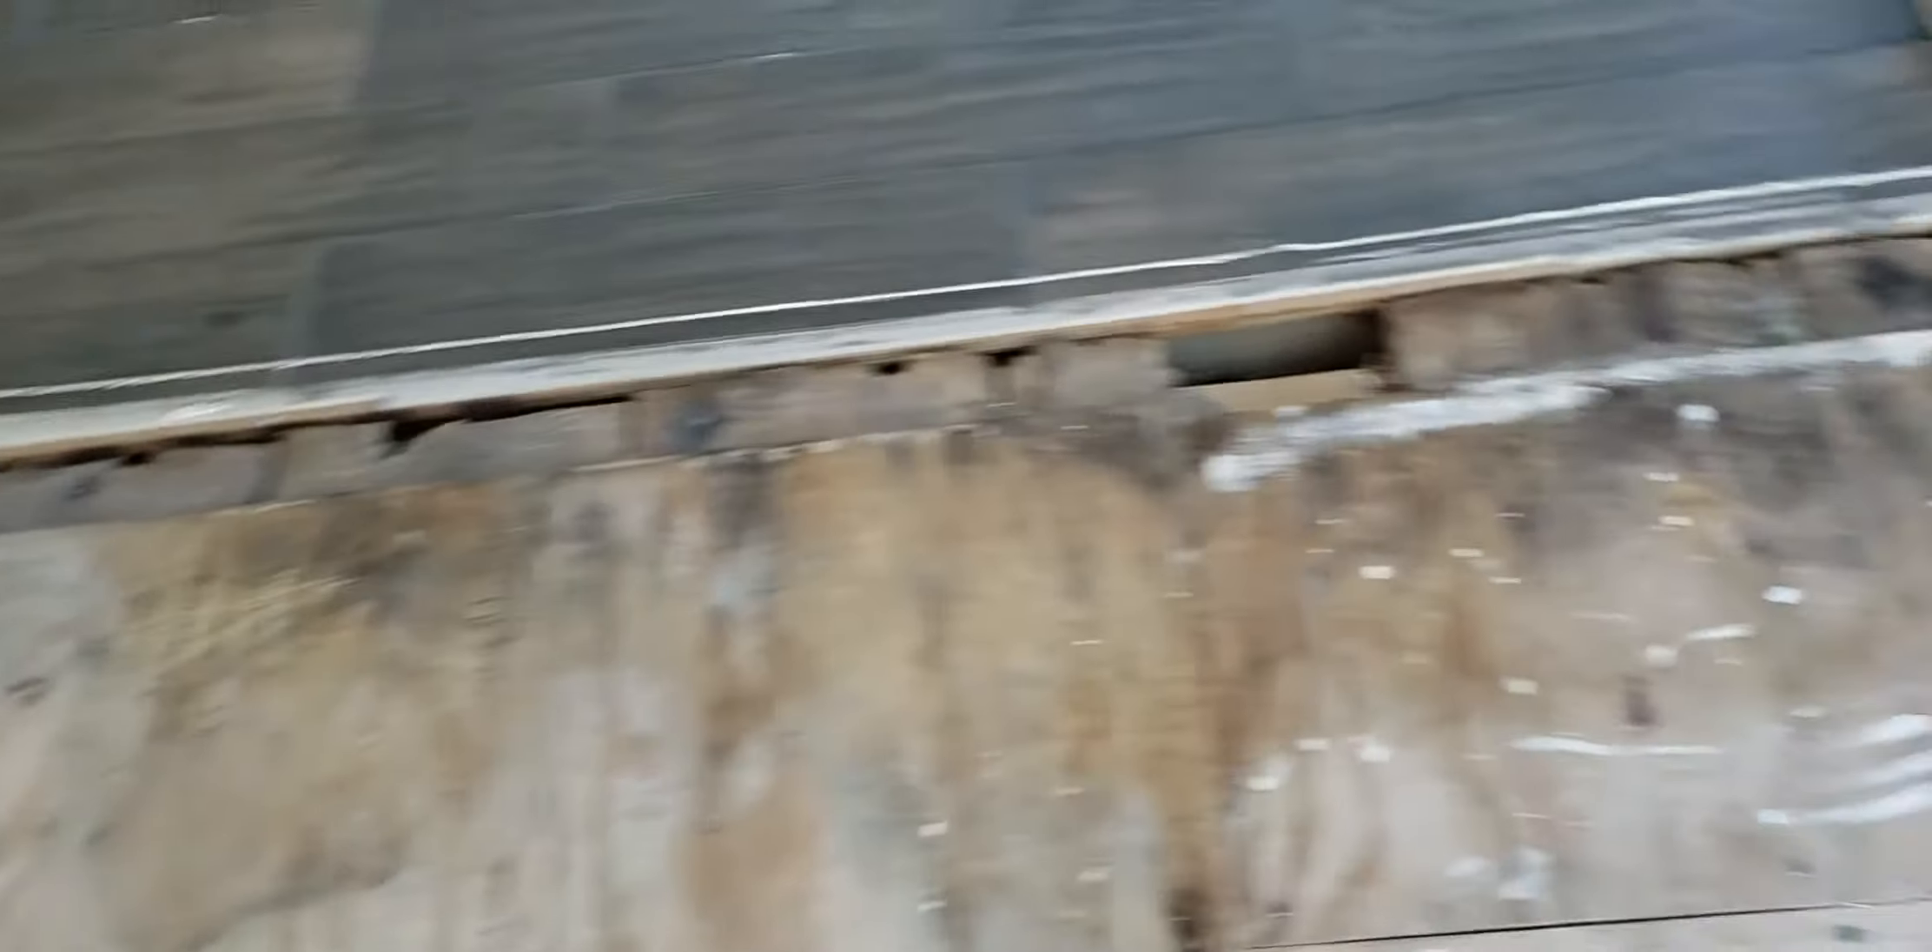You have this gap on the deck right here.